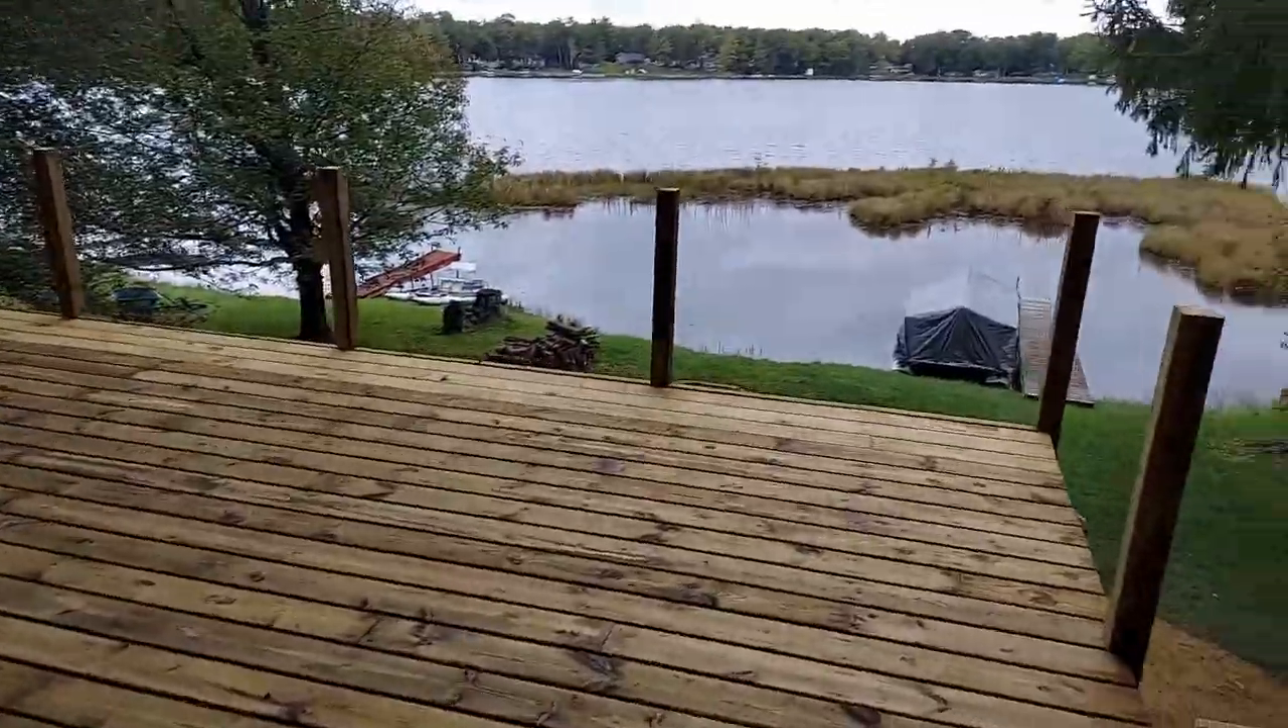I've got all my railing posts installed.